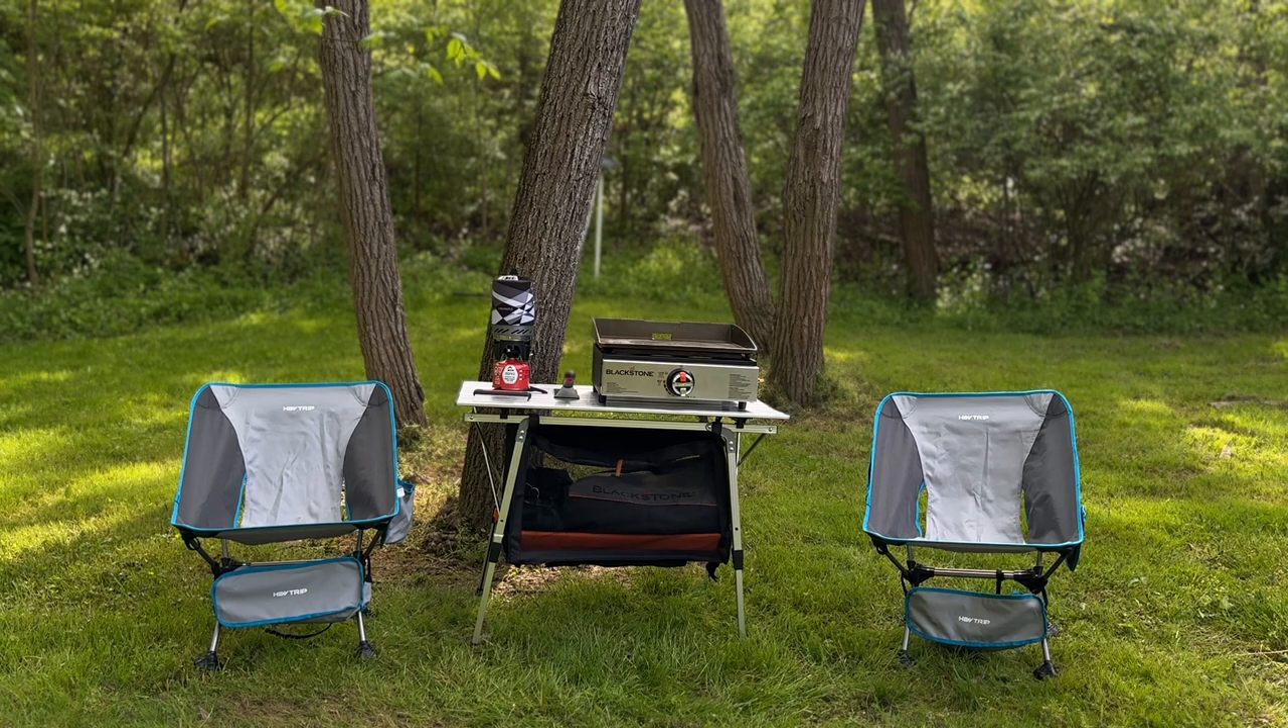The table is now assembled, and it's ready to use.